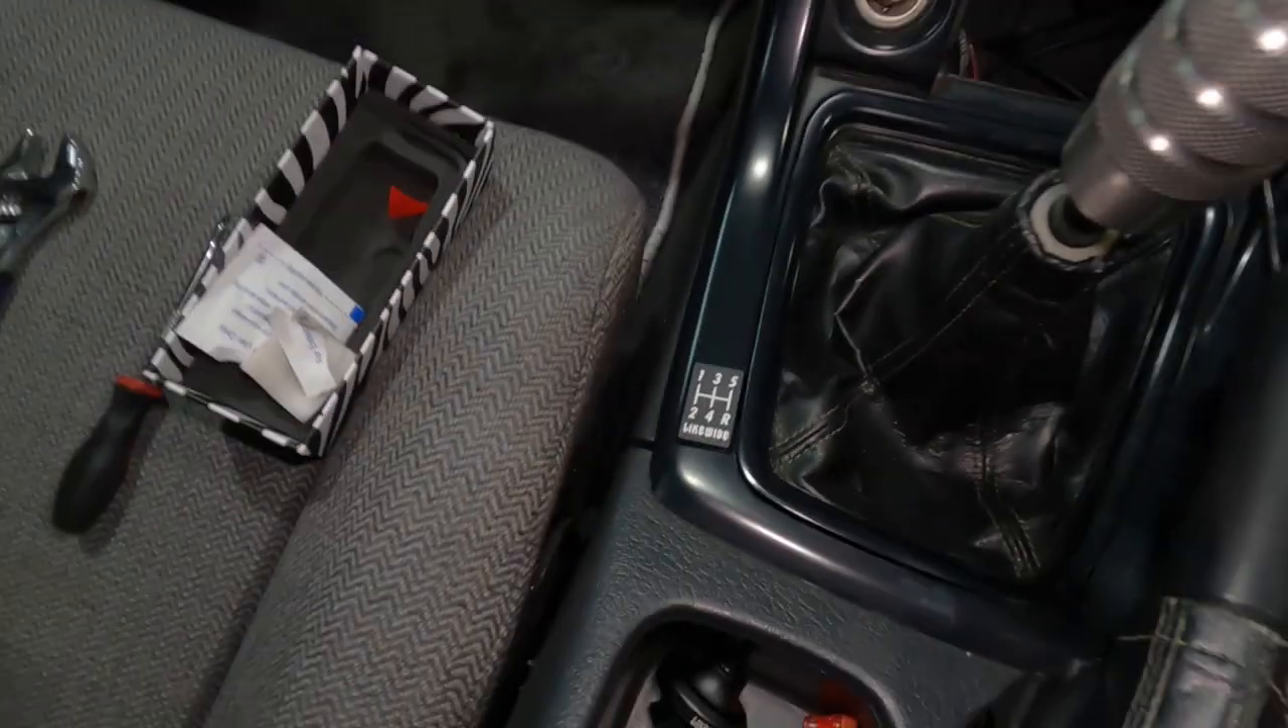That's the h pattern all installed.